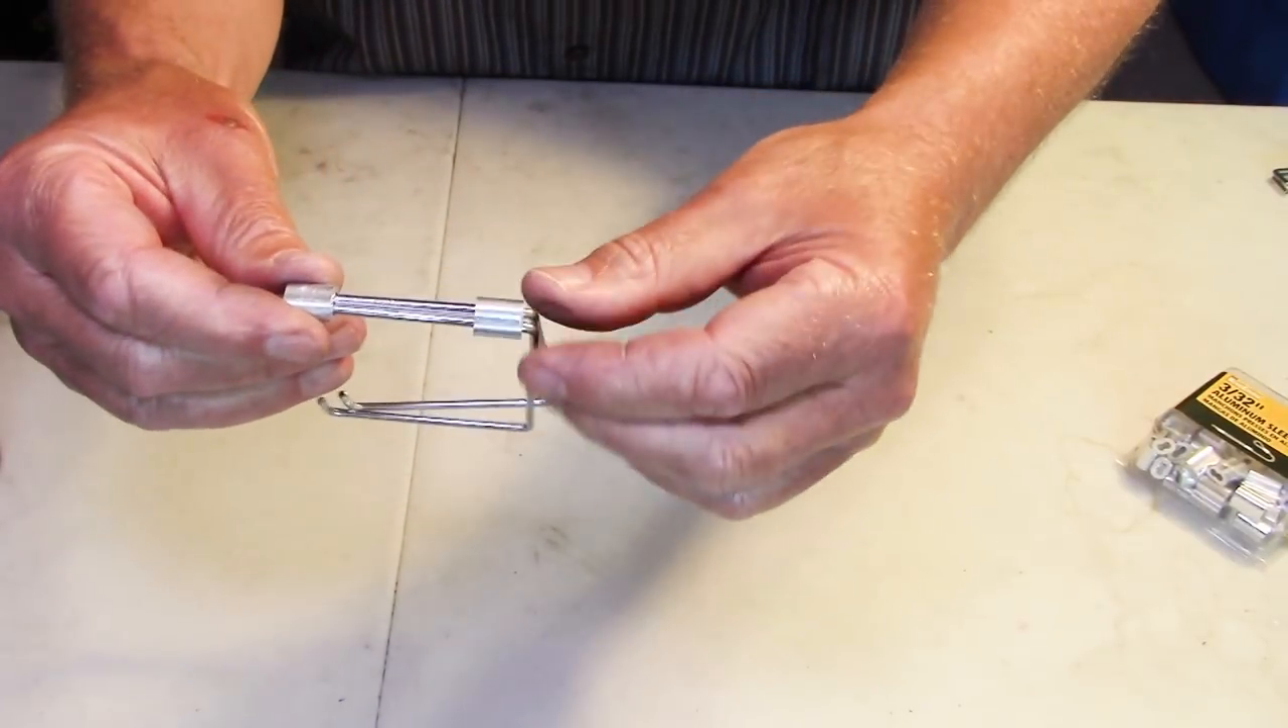All right so what i have done is i've taken the liberty of sliding the two aluminum sleeves onto one side of the pot stand.